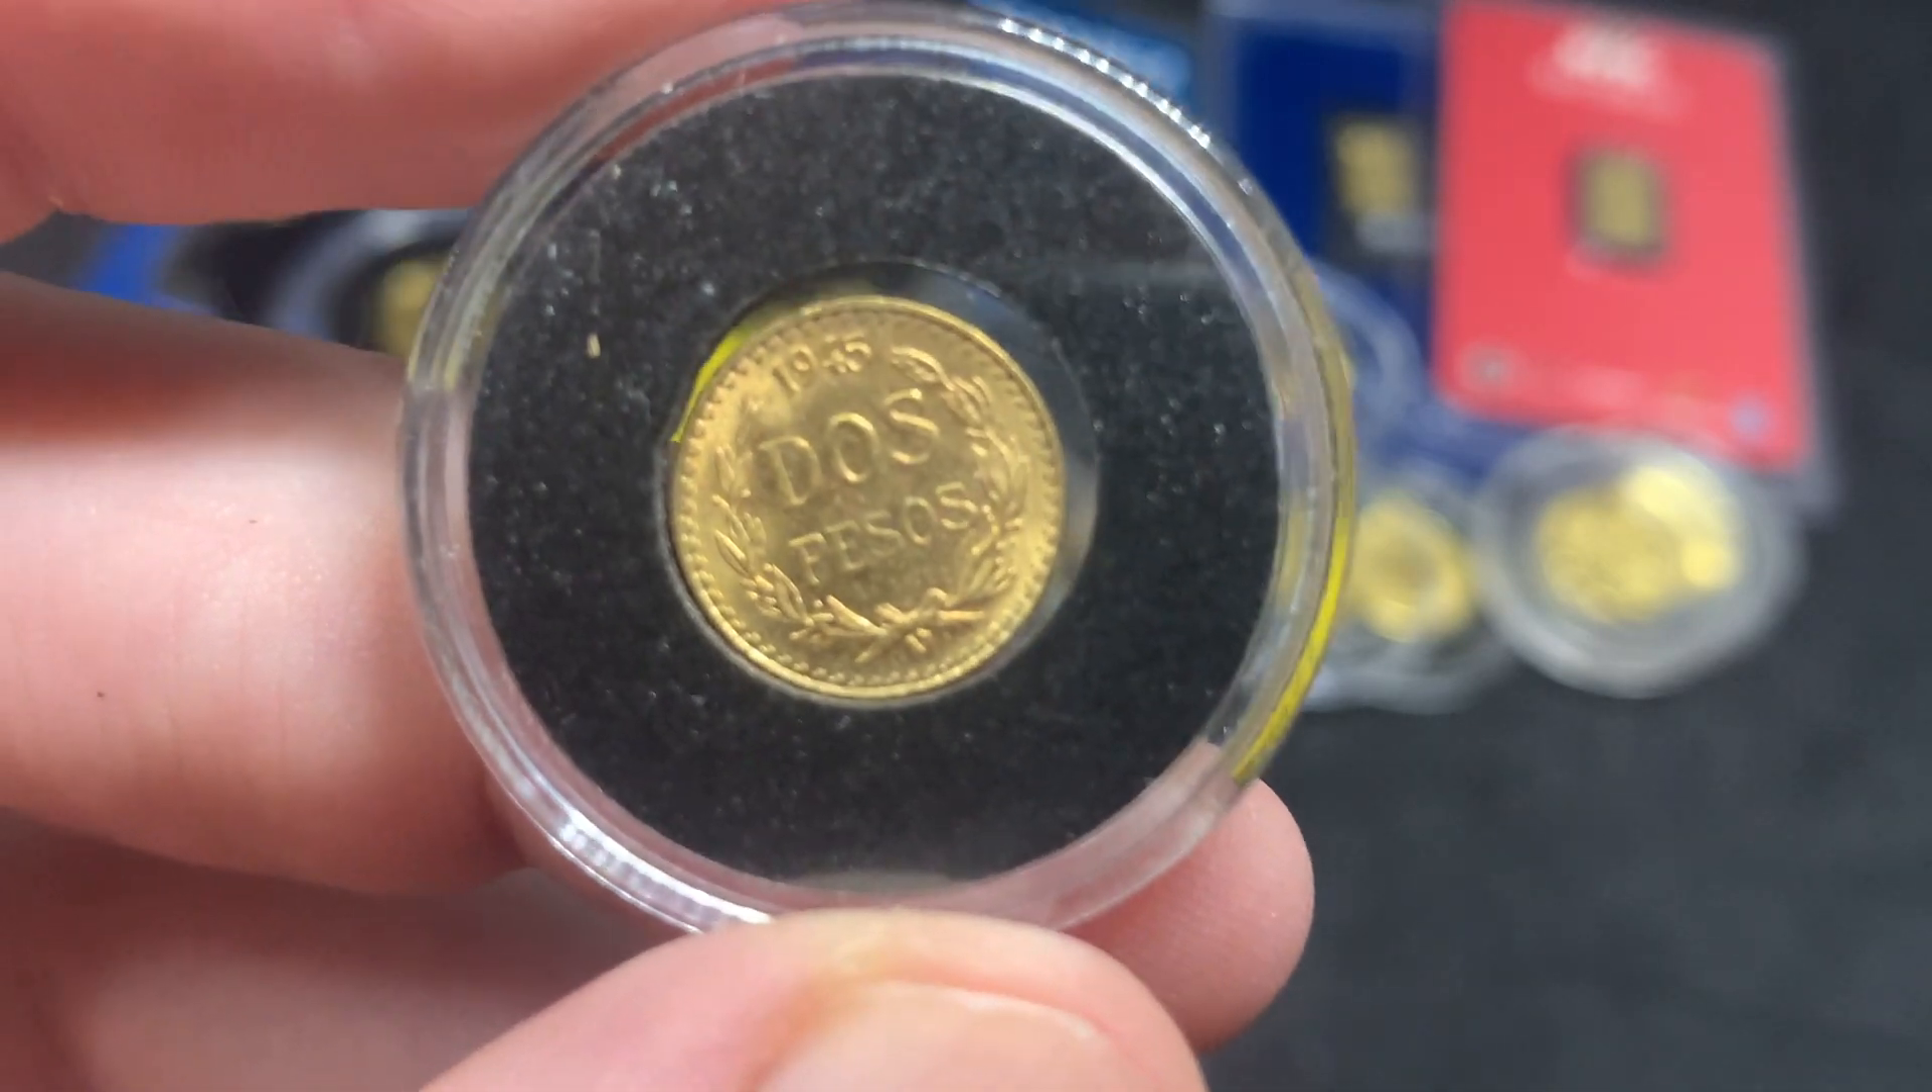It's an ill-fitting capsule this is a 13 millimeter coin and I have it in a 14 millimeter gasket here with the the black ring.